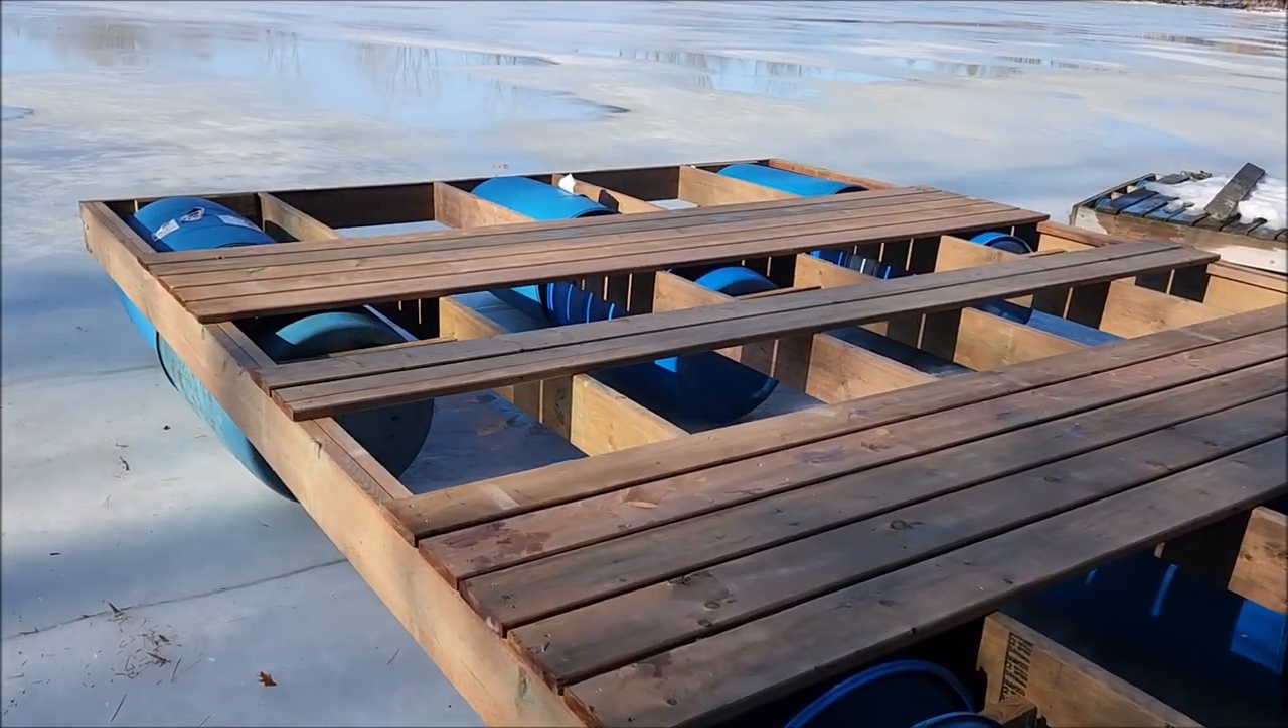Uh, I have all the barrels in their proper position sitting there.